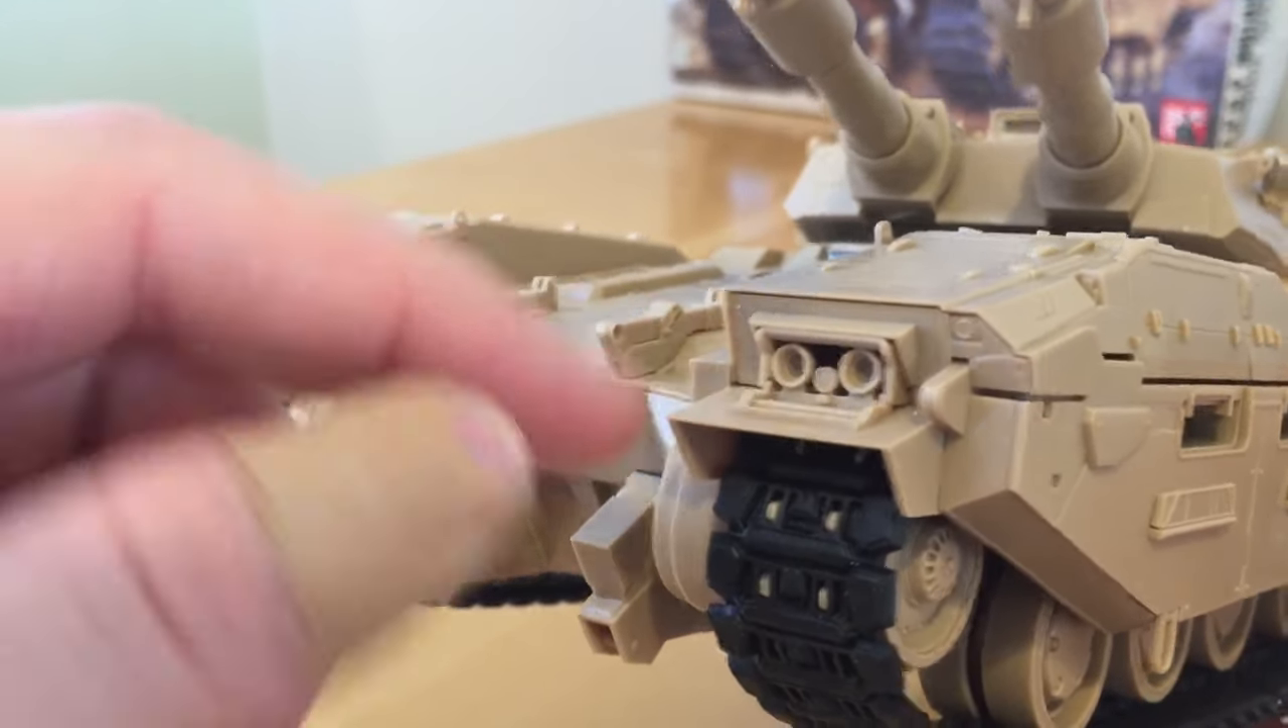The headlights have got clear pieces to go in there. I've not put them in there because that needs painting before the backs need painting before they go in.